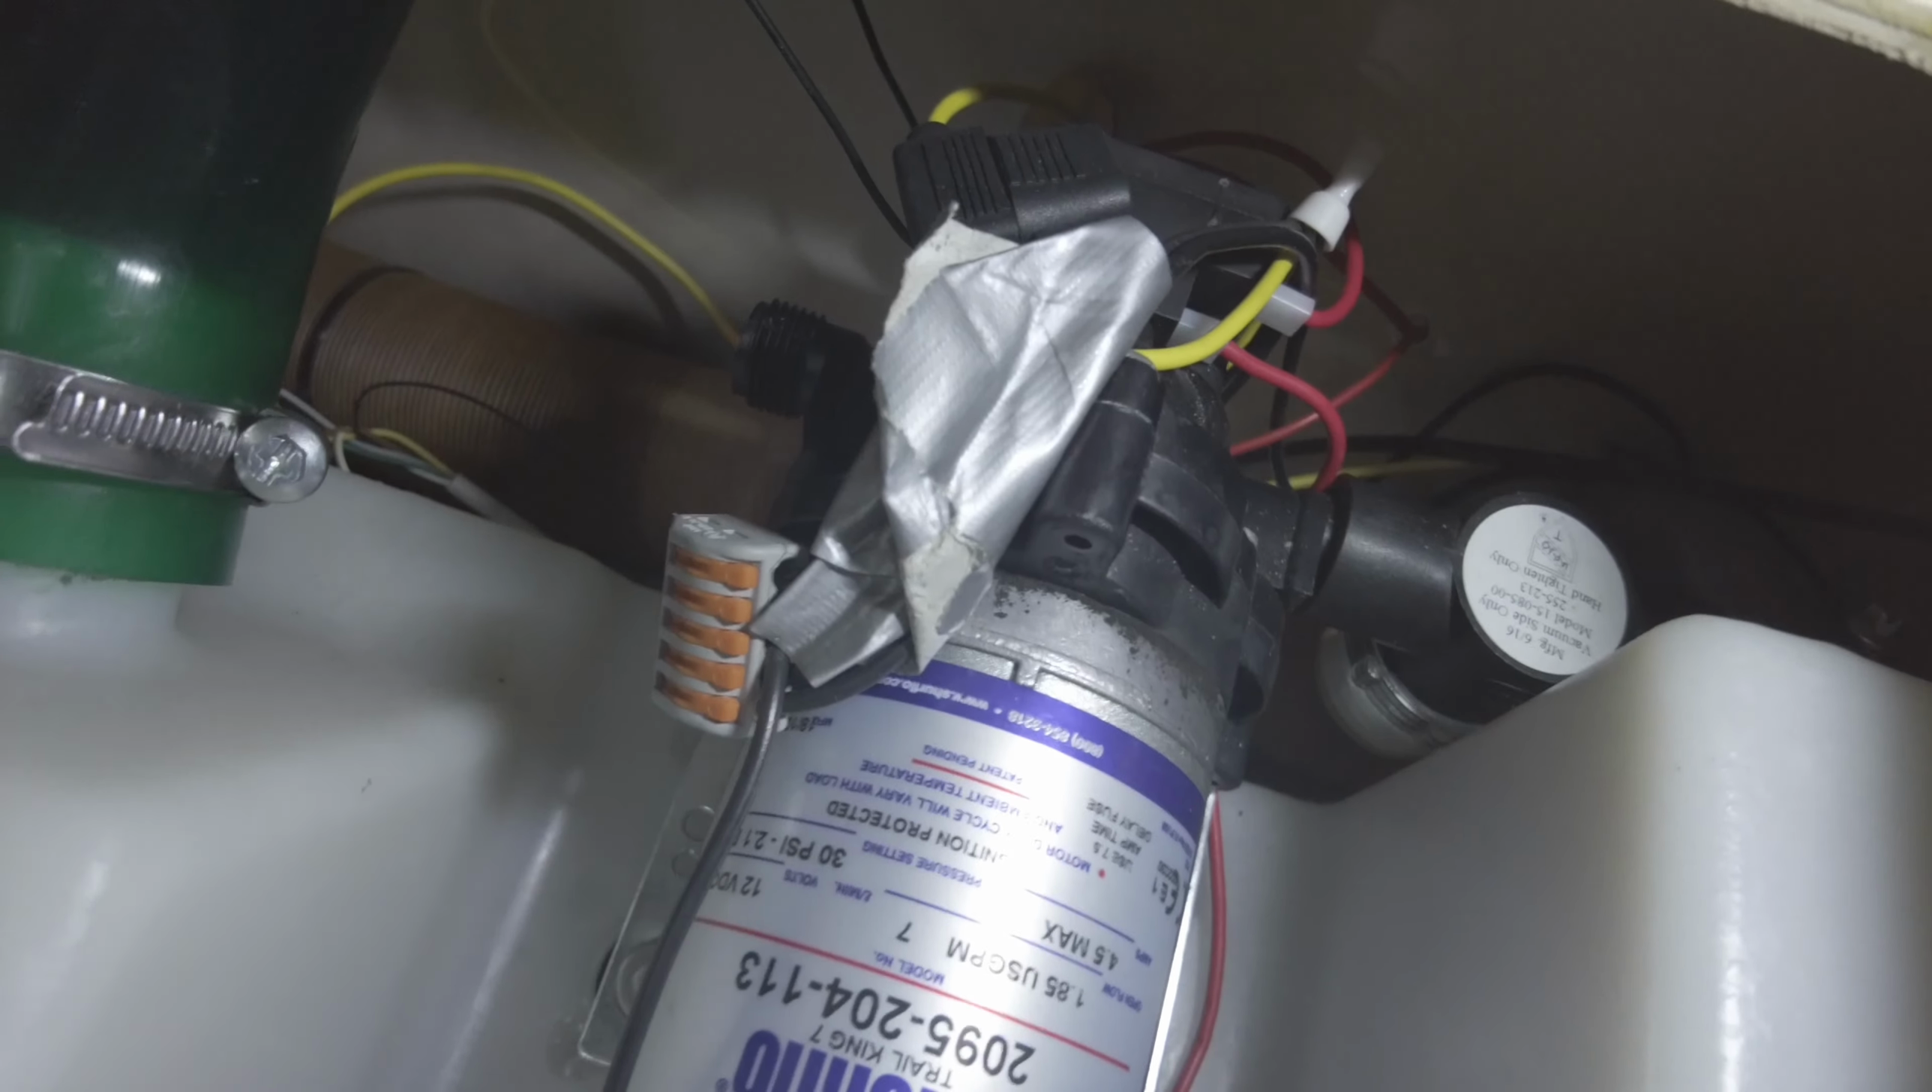Hier haben wir unsere druckwasserpumpe verbaut.